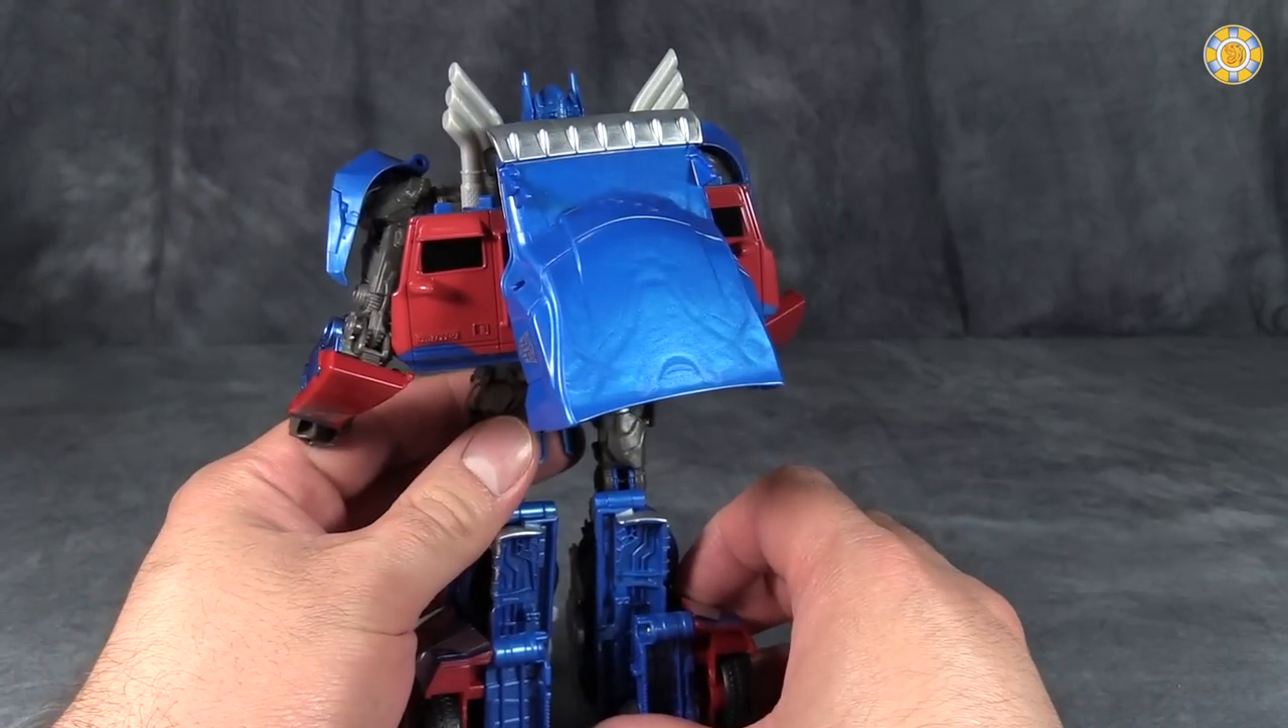And you've got the sides and the top of the truck hanging off the back.